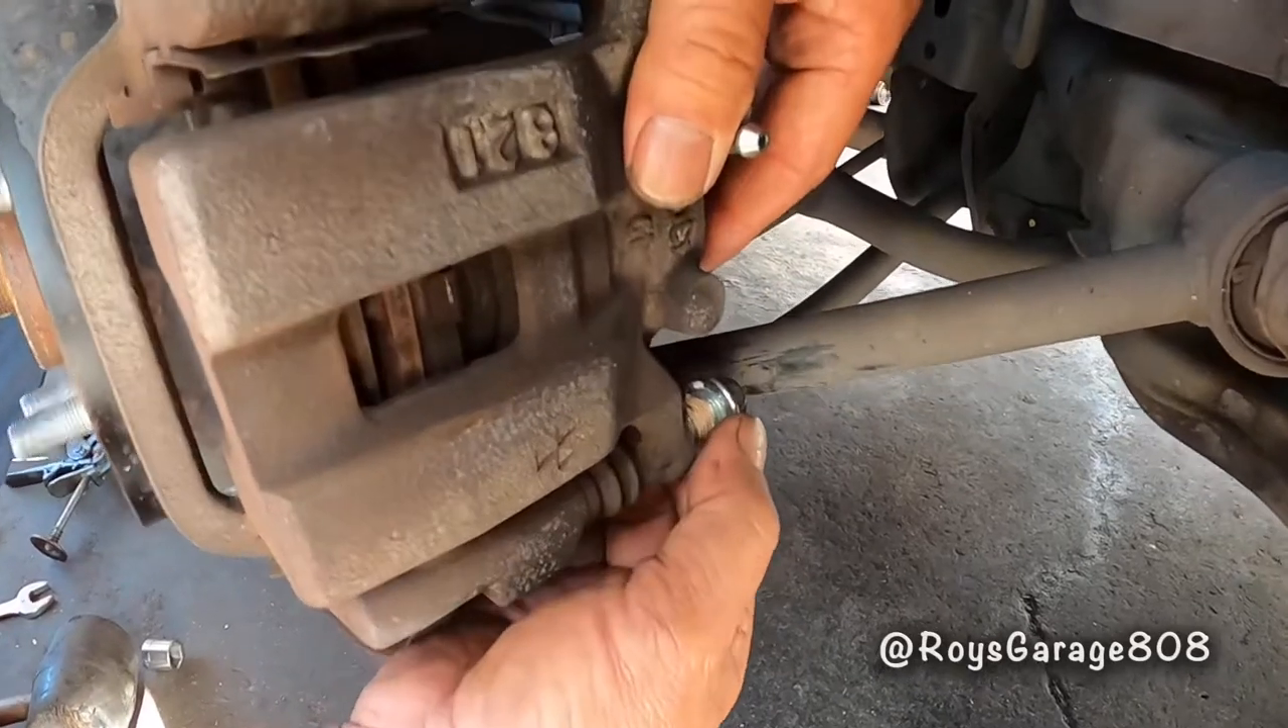Okay, if you notice, this caliper bolt cannot come out because of this arm.